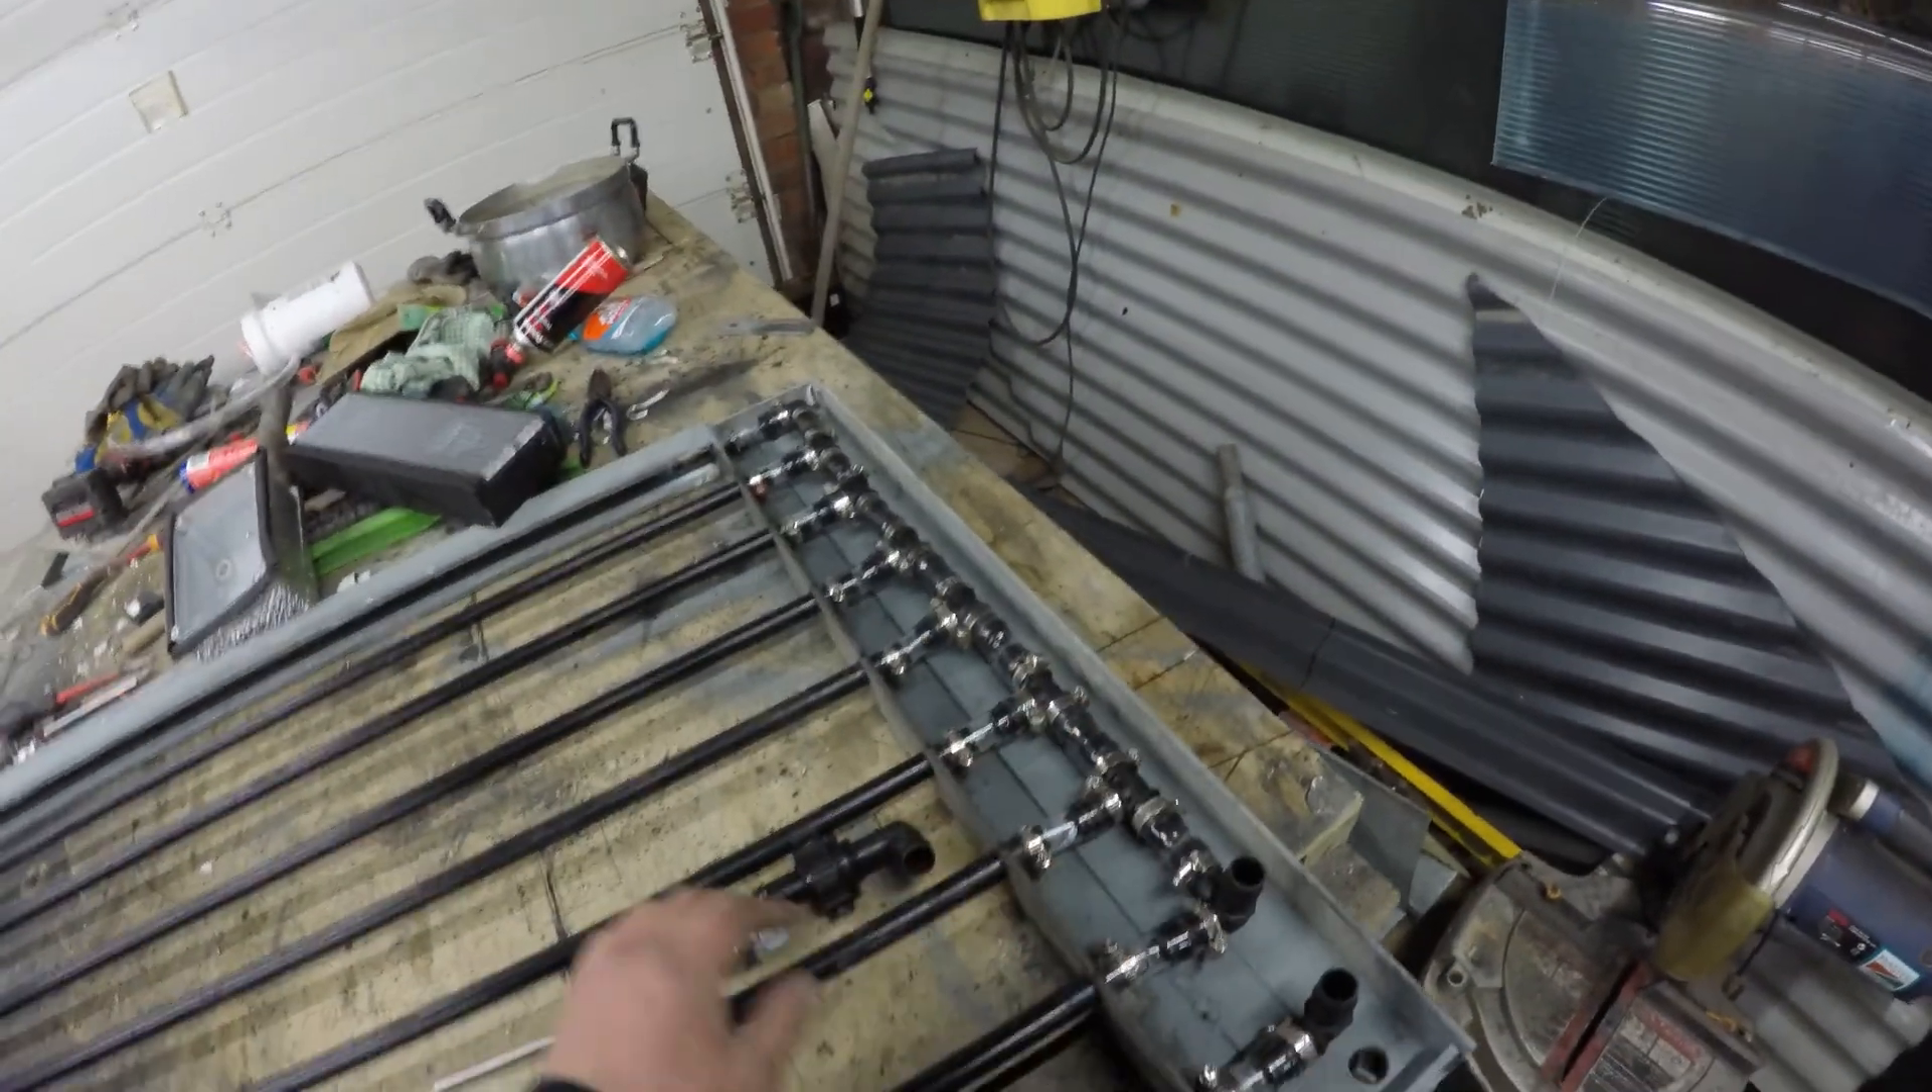I might put a metal cover on top of these, just to stop all the dirt and all that from the compost getting in here among these pipes. But I haven't done that yet.